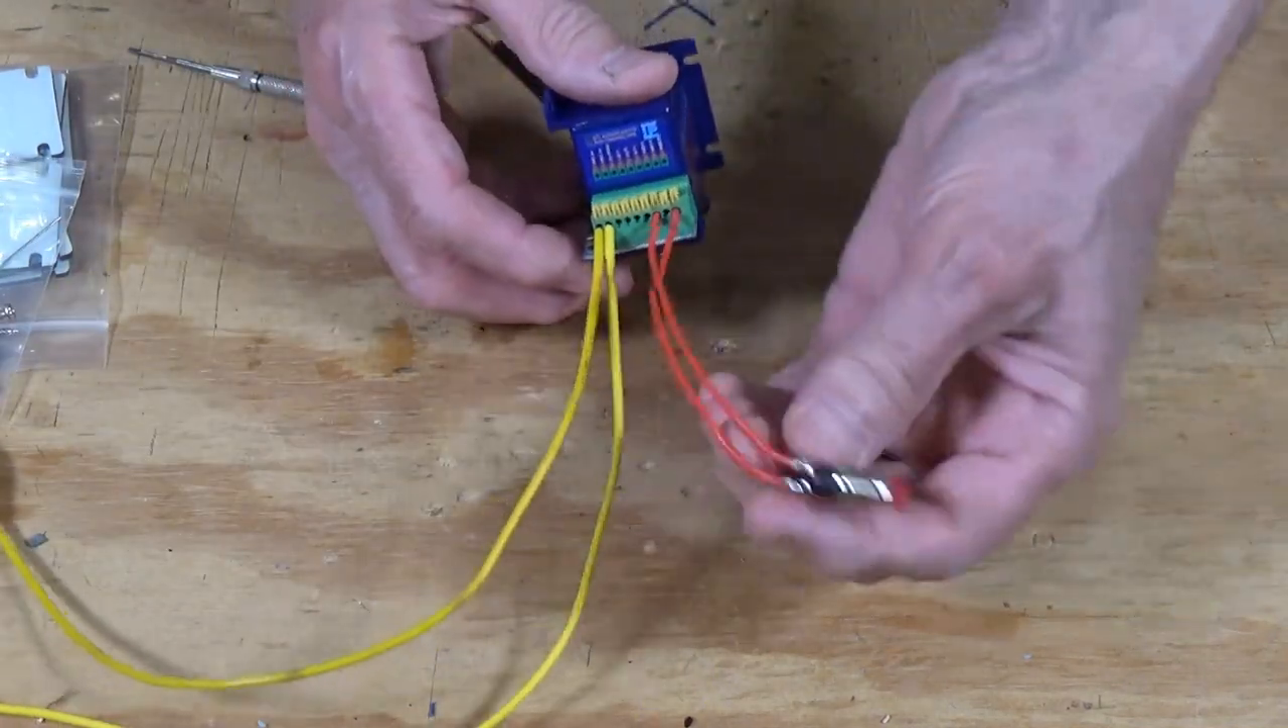So now I have the device set up with power leads coming into it.